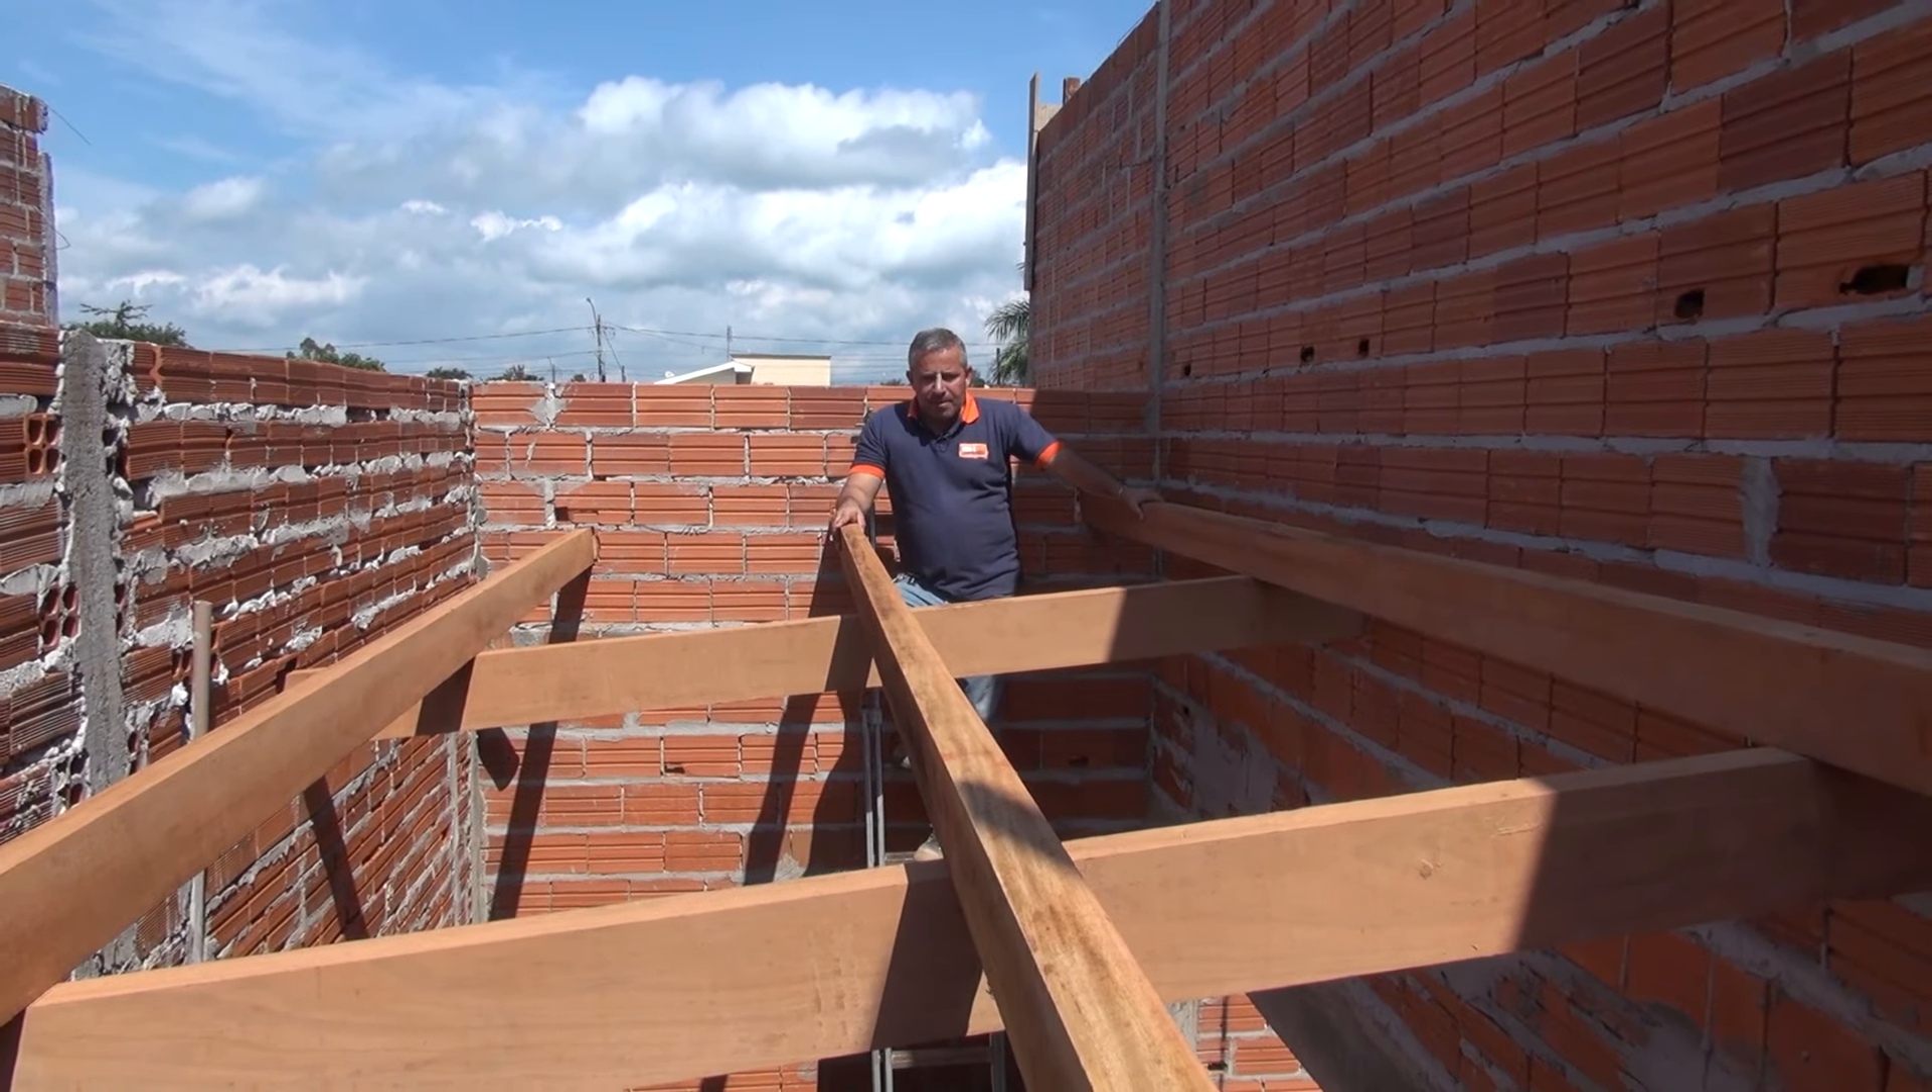Pronto pessoal, a estrutura já está no lugar.